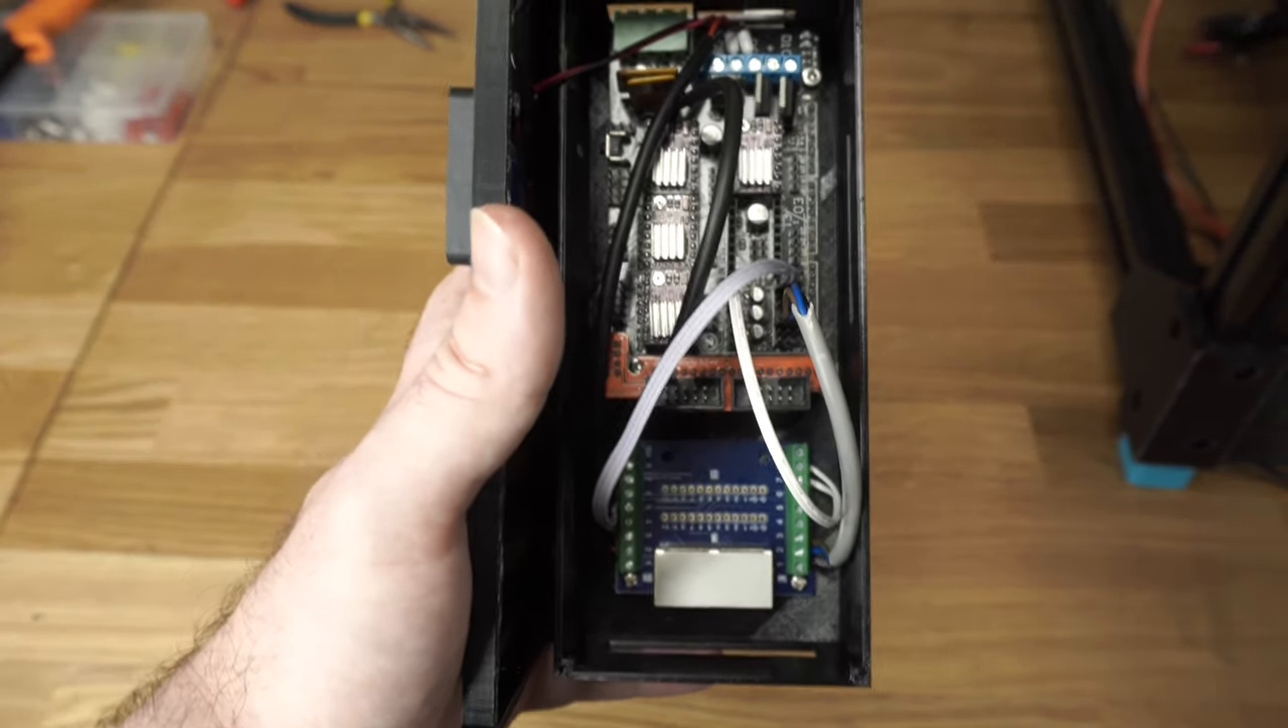Okay, so this is the wired up control board.